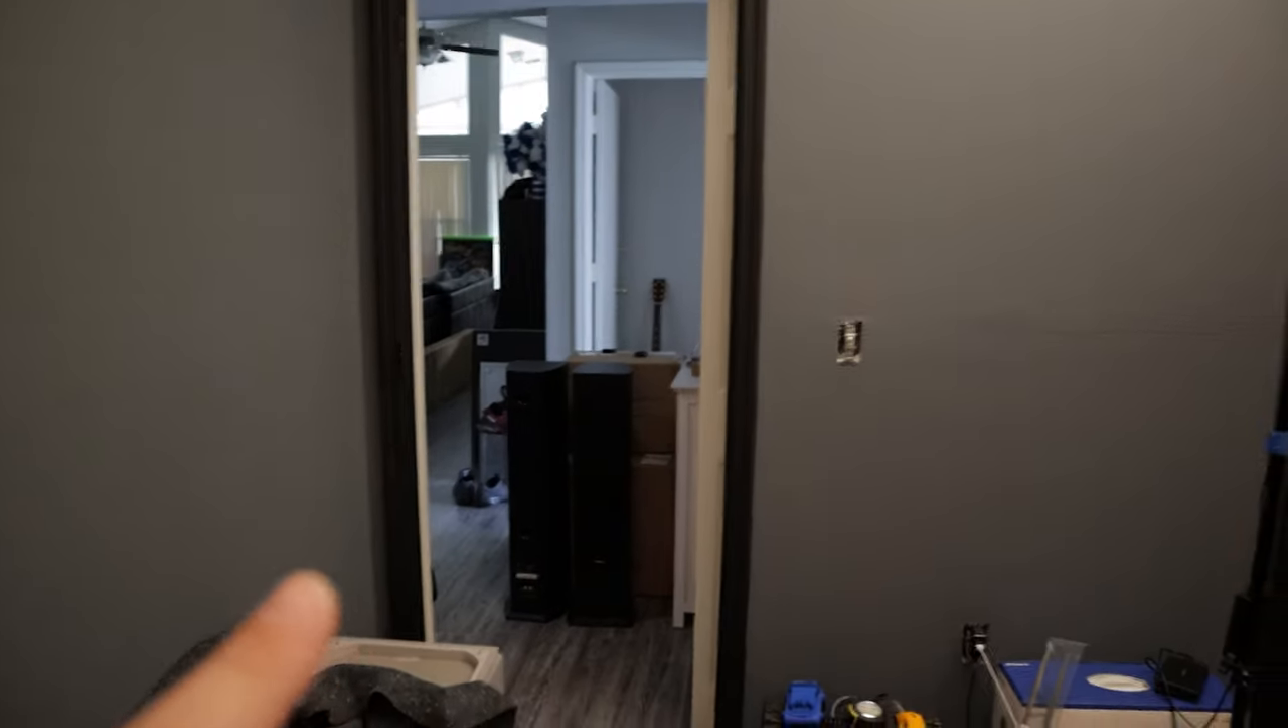I don't have the door on yet.